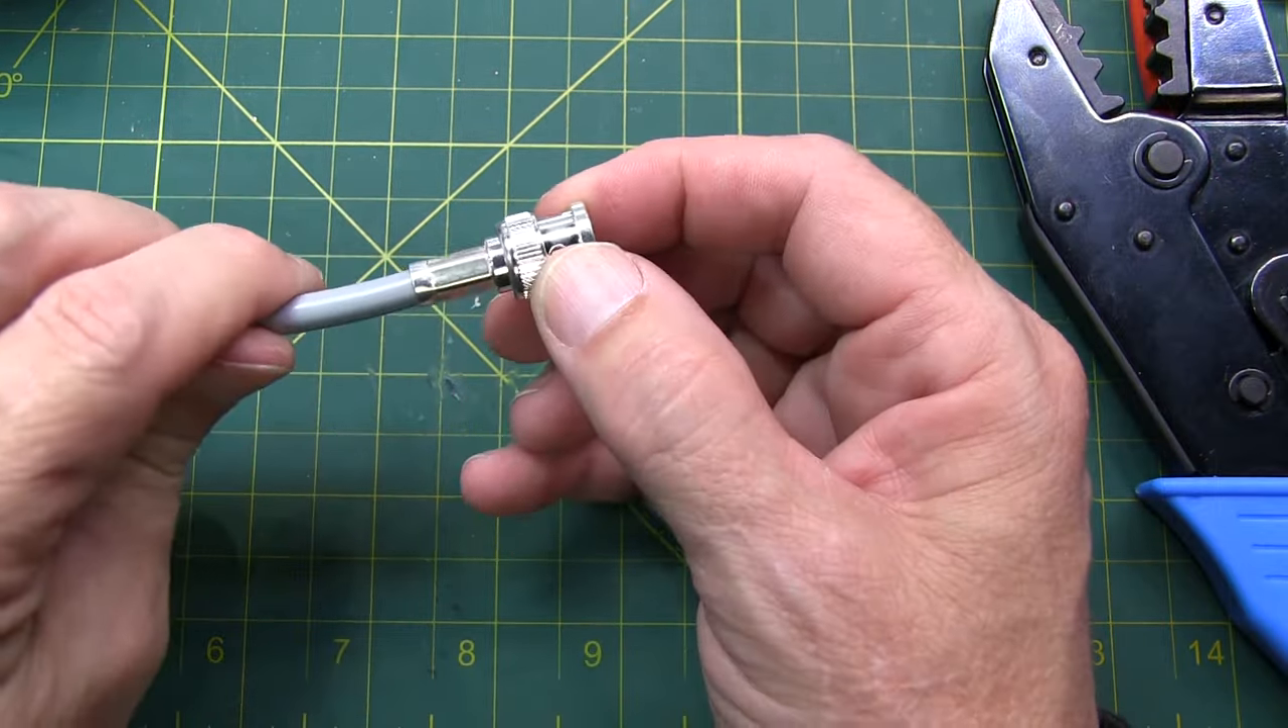That completes the installation of the connector.